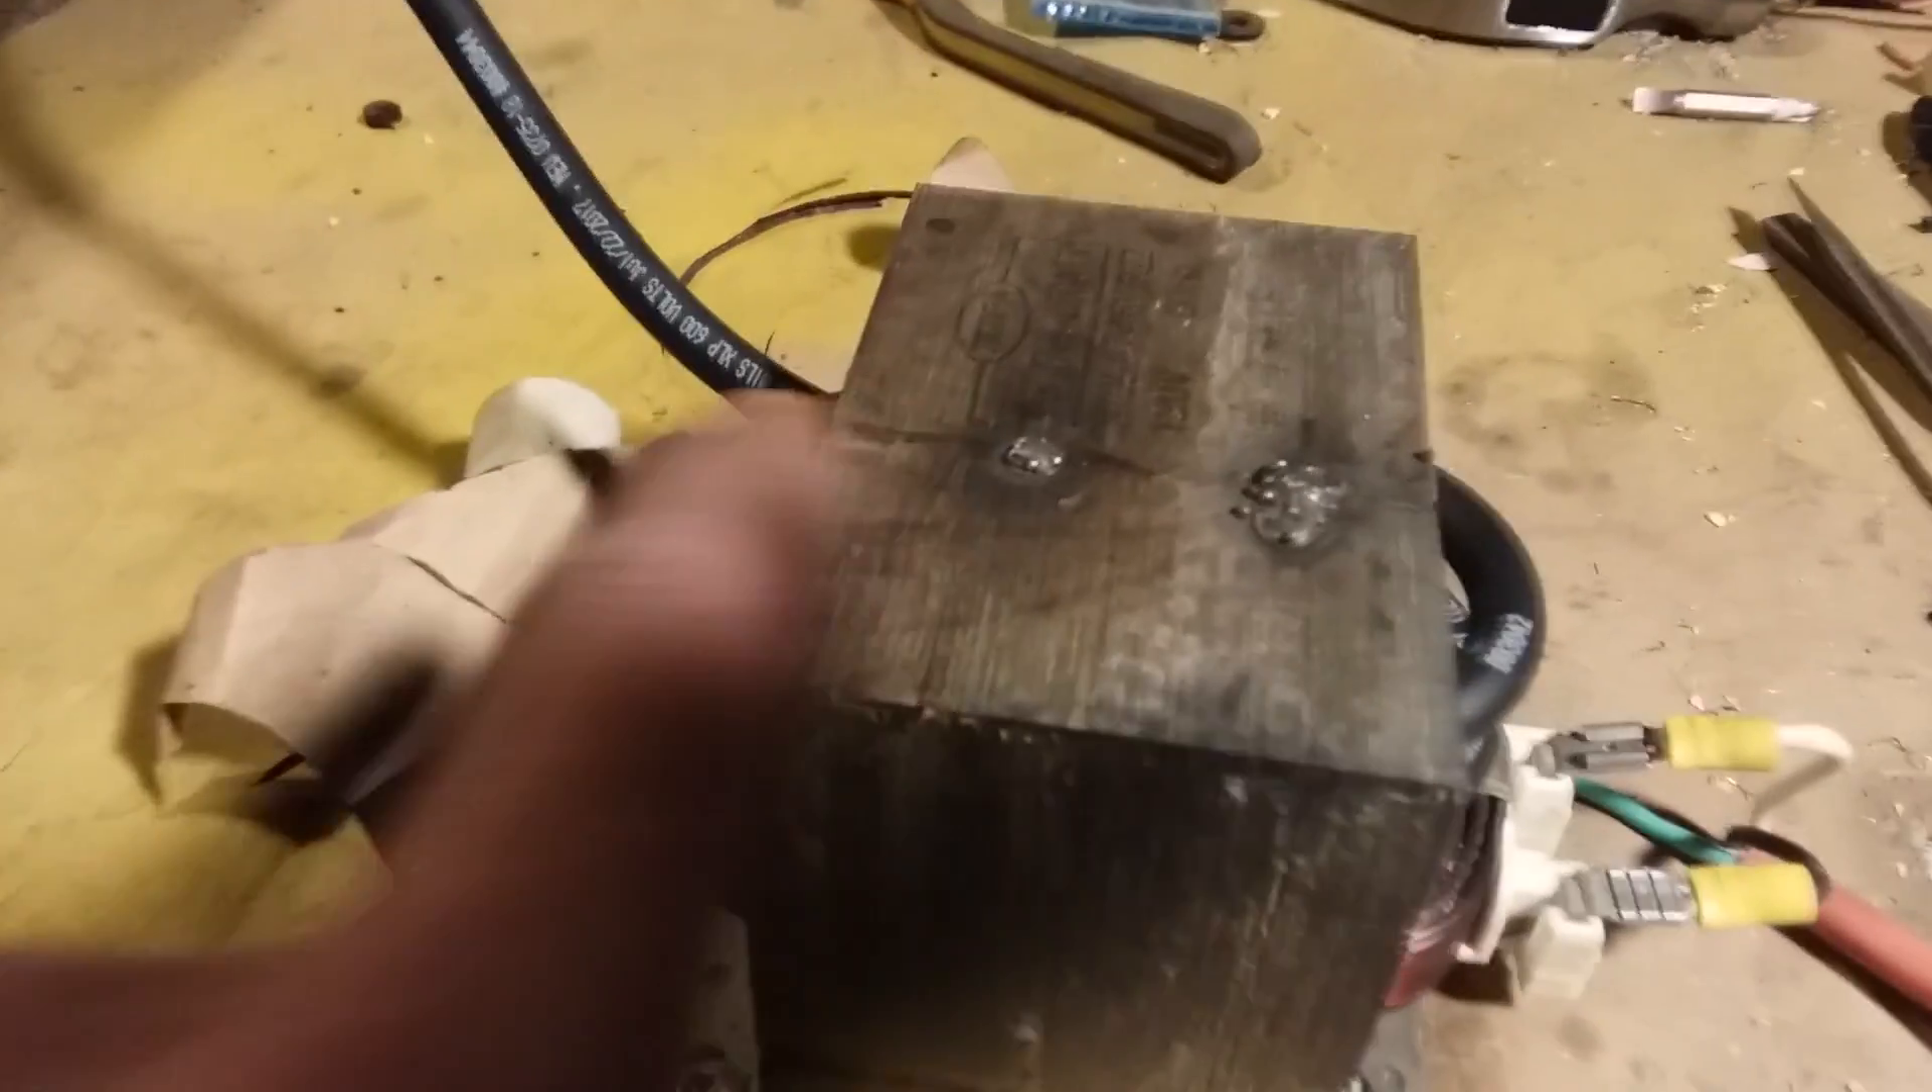So I had to tack the welds at the top here. You can see that.